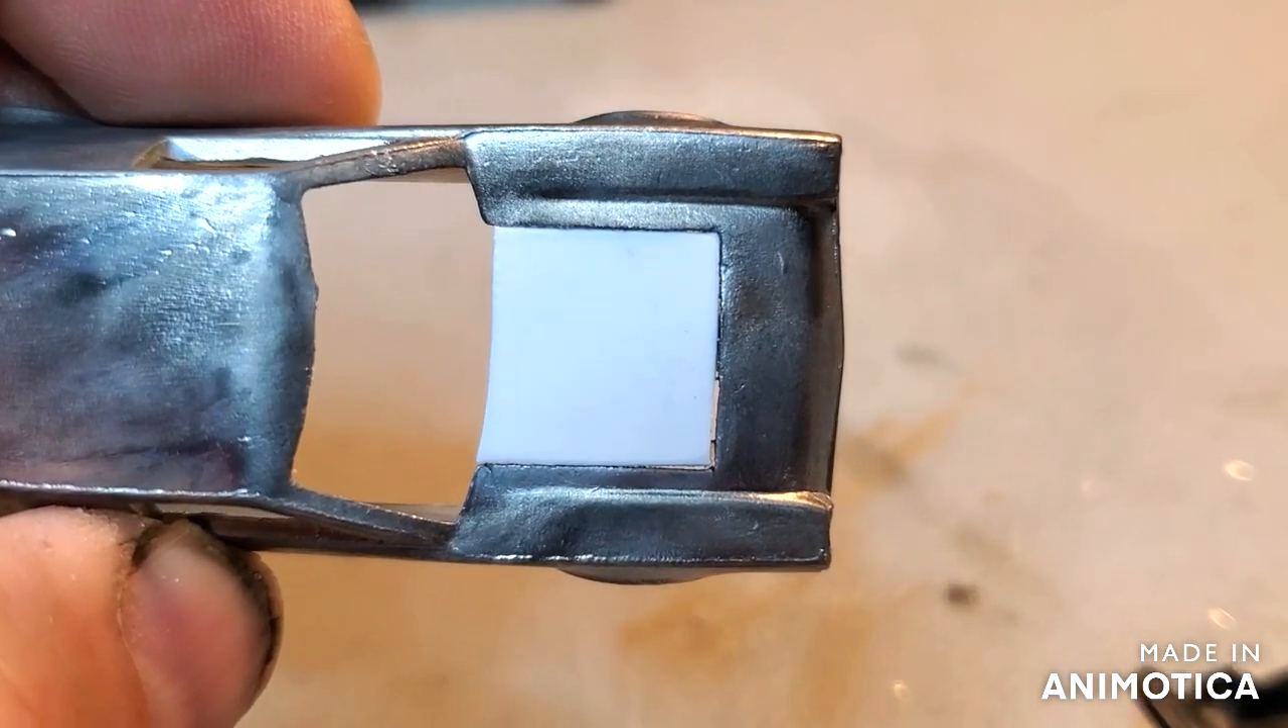So, I was going to do the JB Weld on the hood but I'm like, why not just do a piece of styrene? So, there it is. Pretty close. There's a little gap but, you know, it's not going to be perfect.